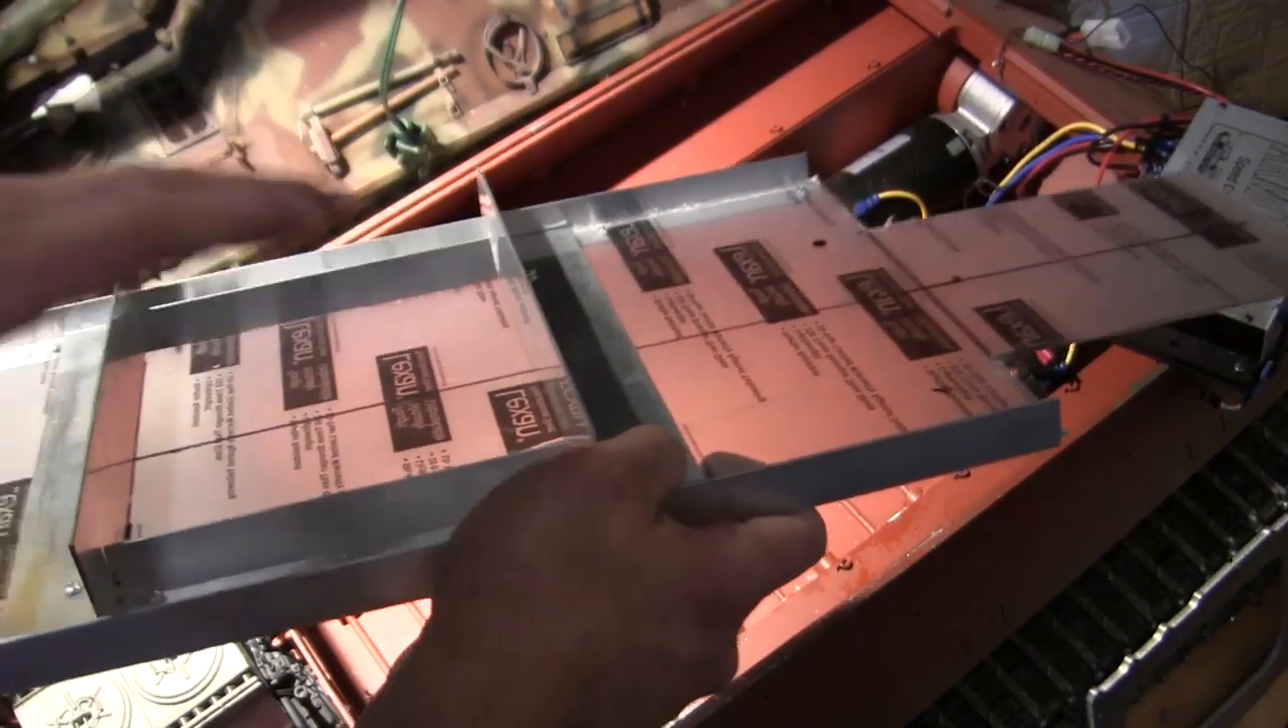Now, also on the floorboard, you'll notice that I went ahead and affixed some aluminum angle to the sides, as well as the center portion here.